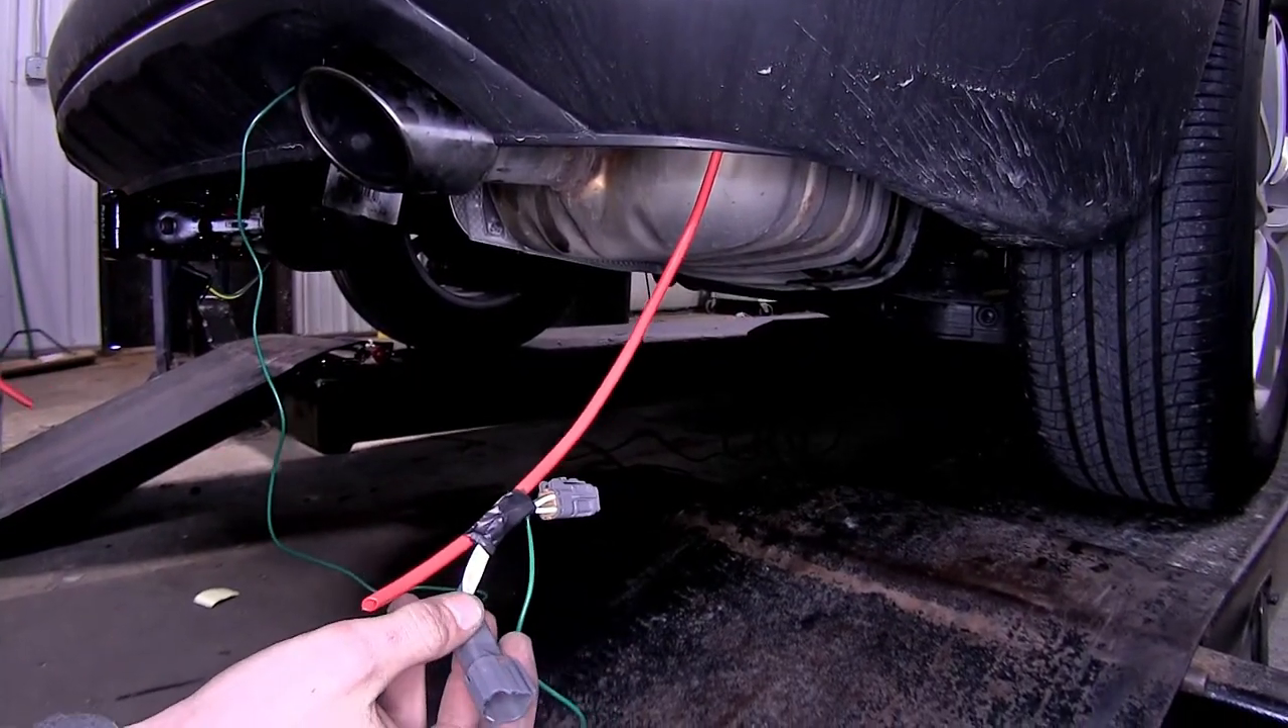Okay, we taped our connector here to our pull wire that we dropped down.